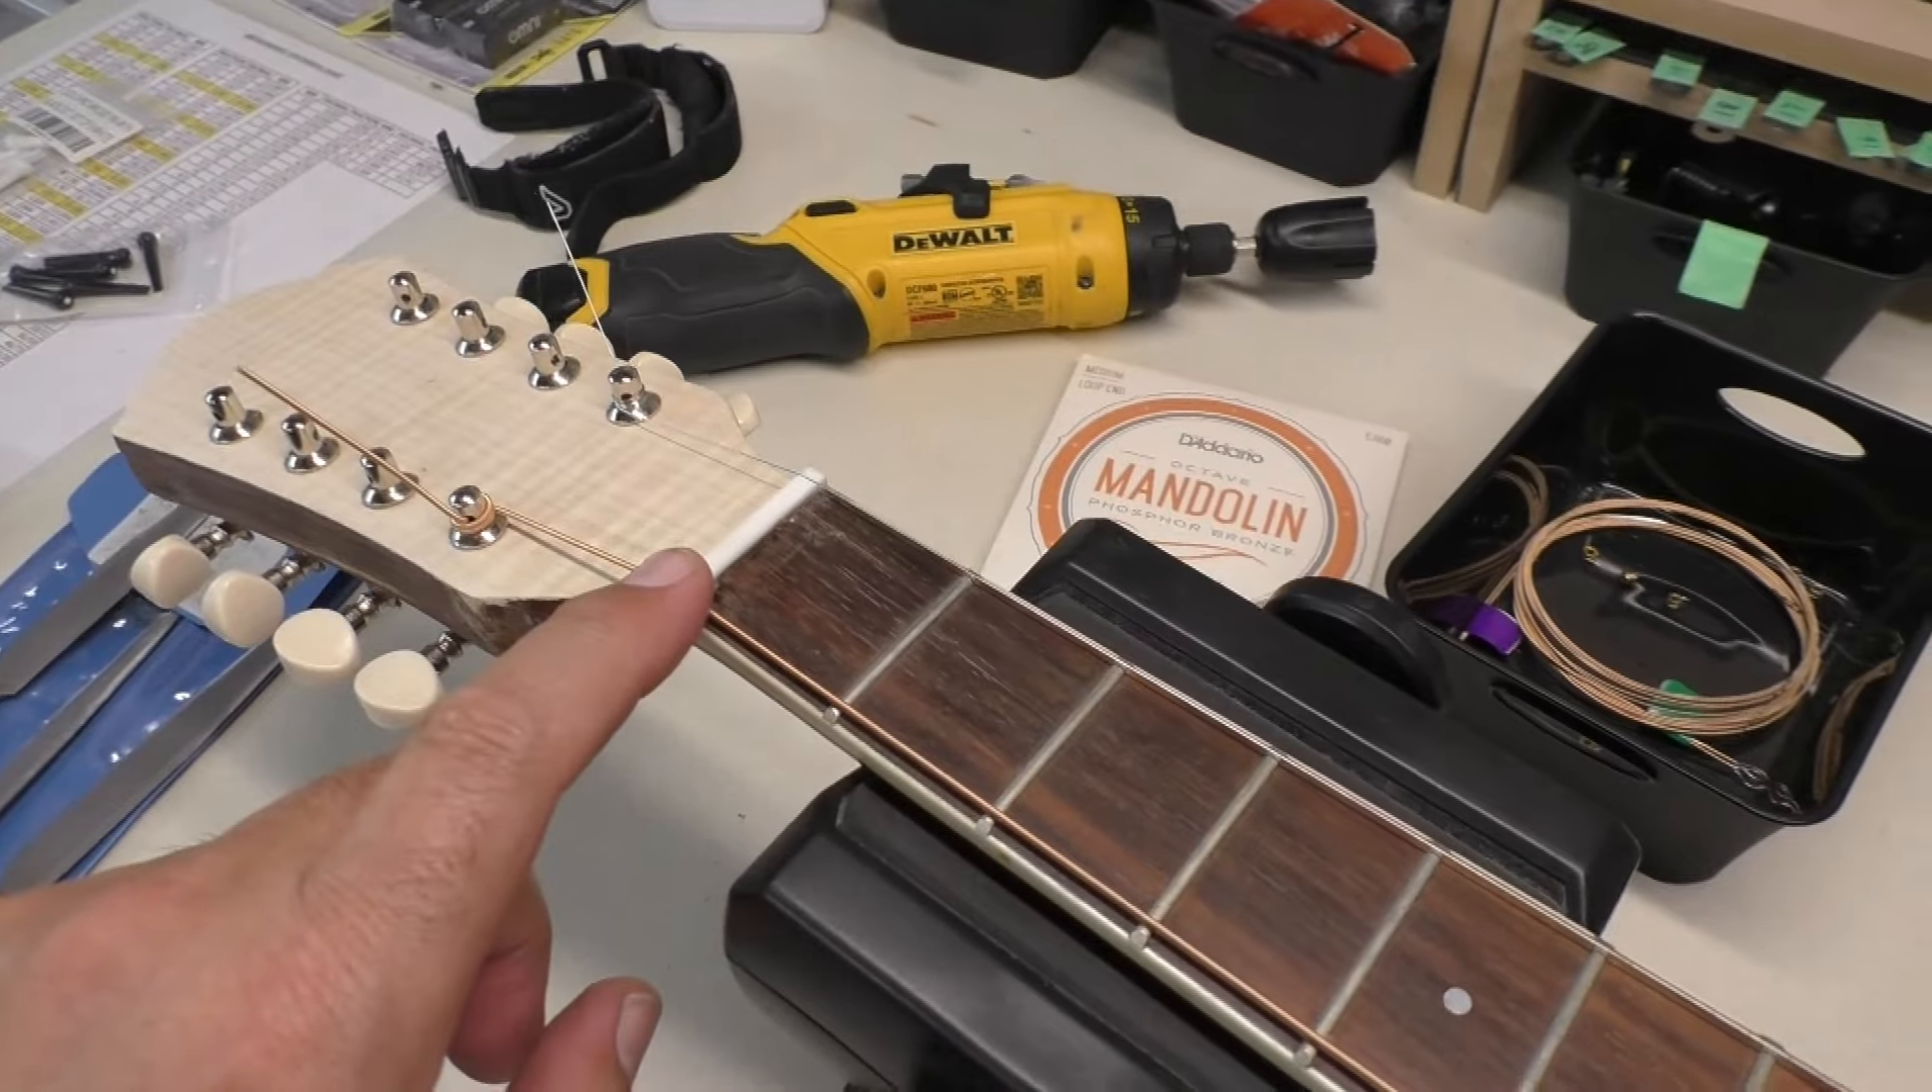Of course I don't have all eight strings on so the tension will be a little different, a little greater, but next steps are going to be to locate the next strings.